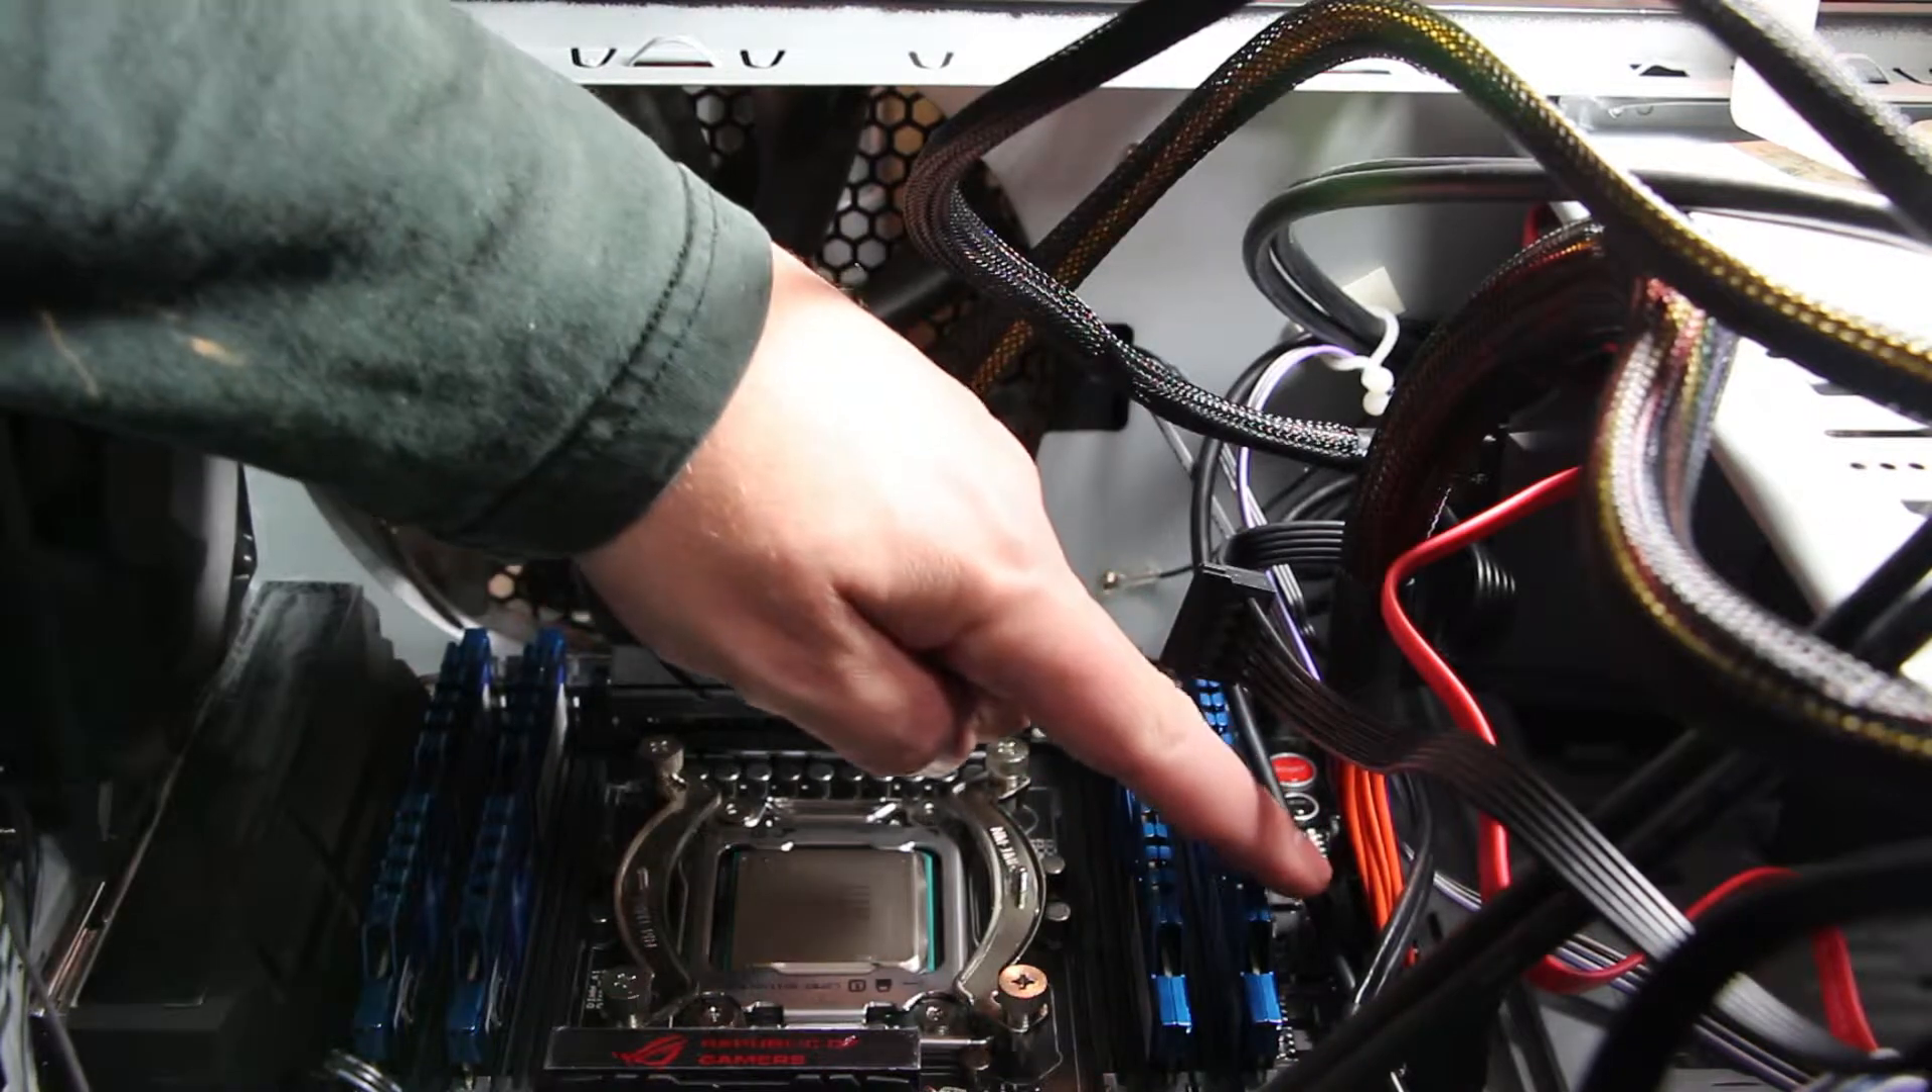You'll also notice I've installed my CPU and I've installed my RAM.